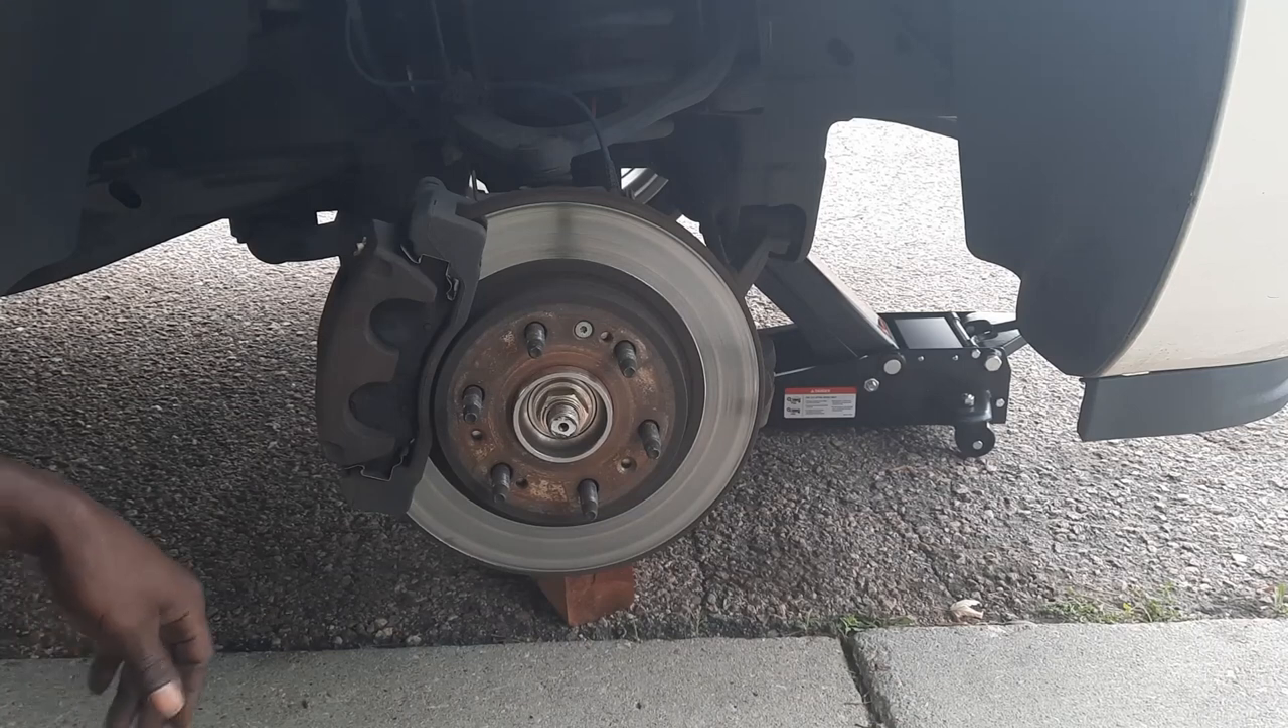We just gone ahead and took the tire off.